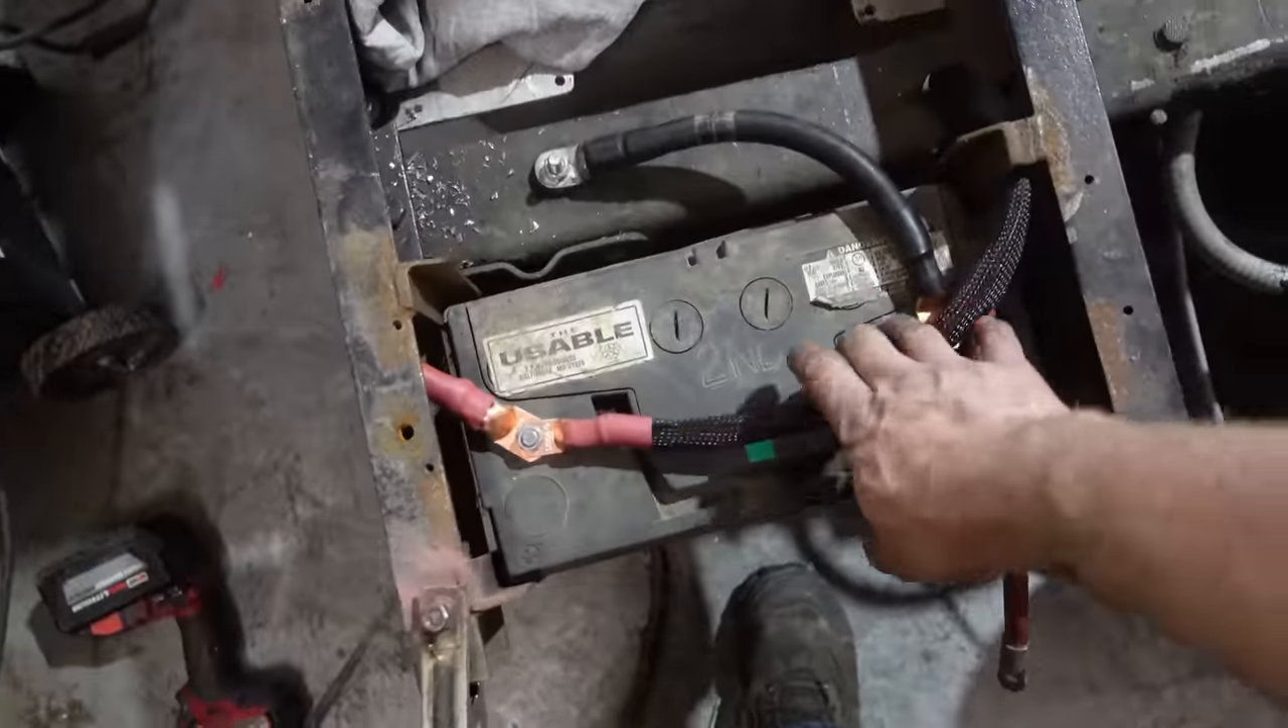So we made new cables, all new ends, all nicely covered and loomed.